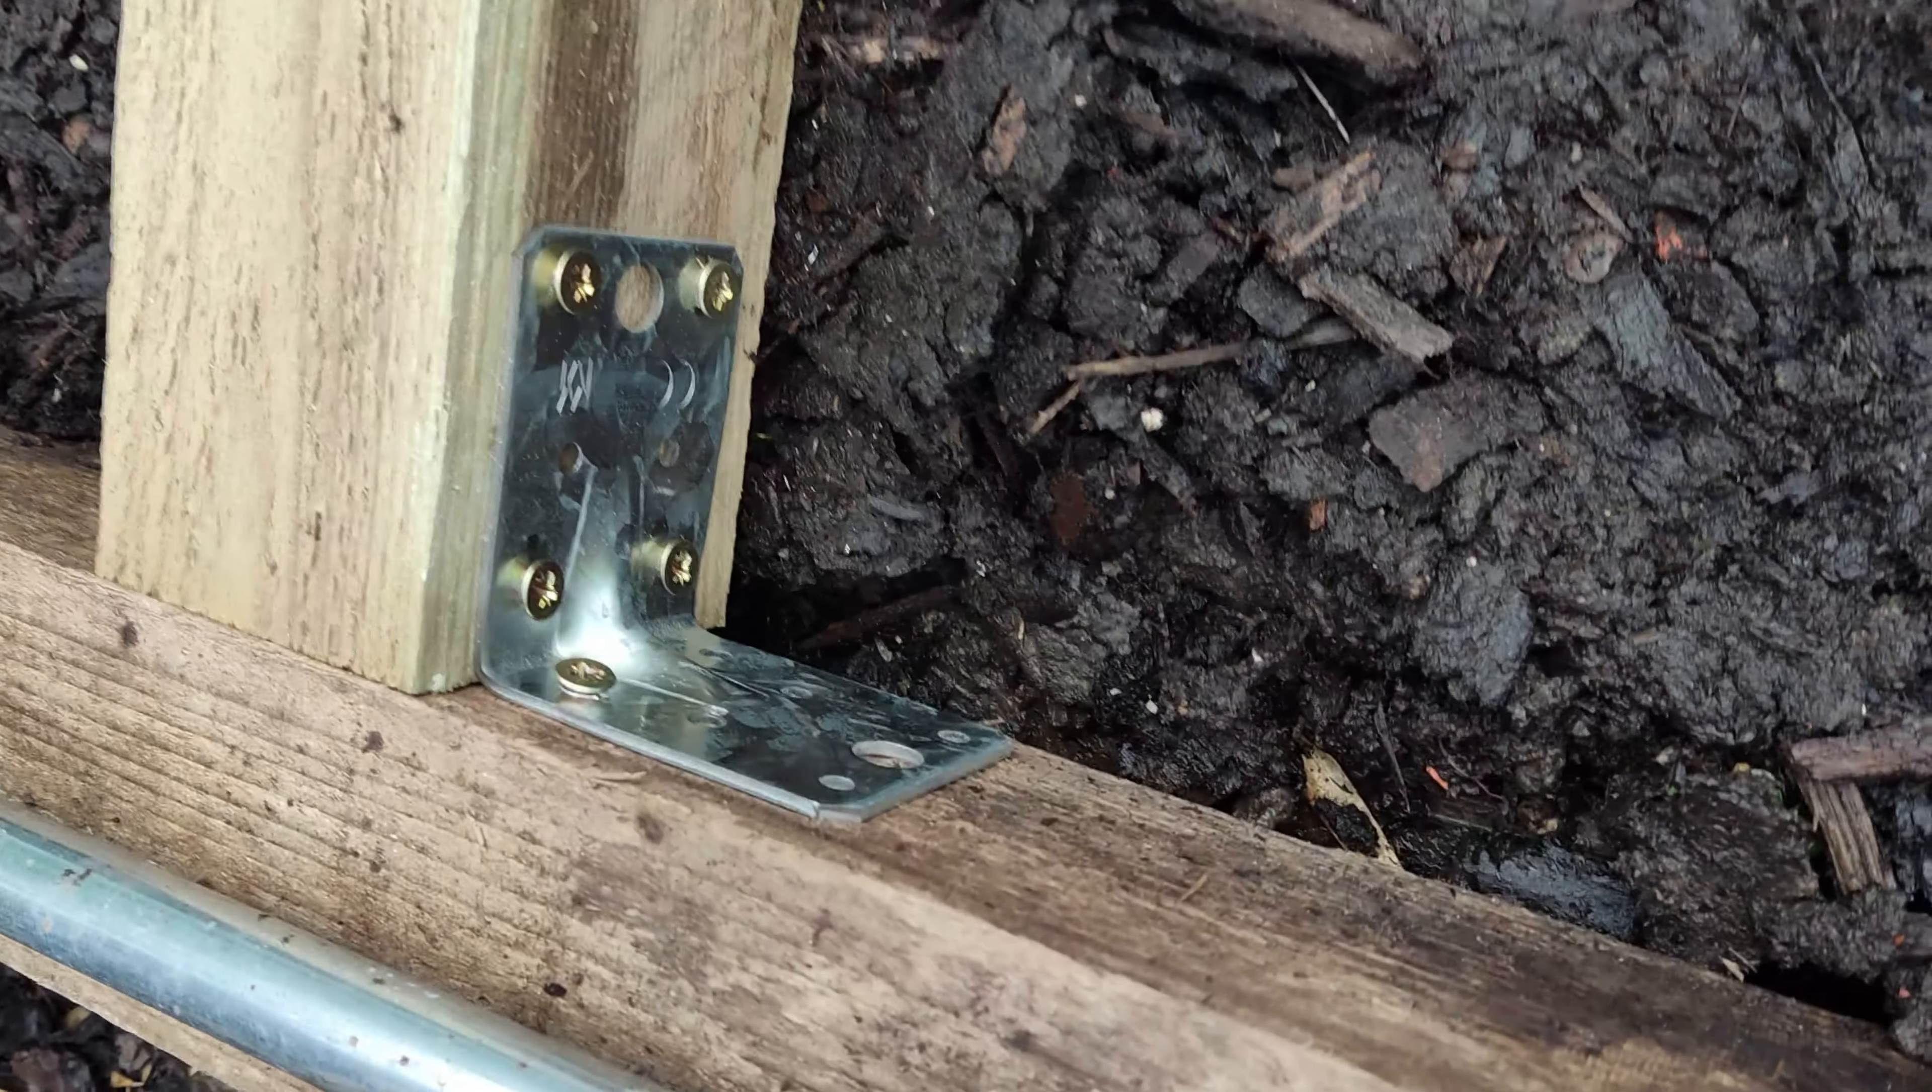Okay, so I've got the bed in place. I've got some little corner brackets in here.